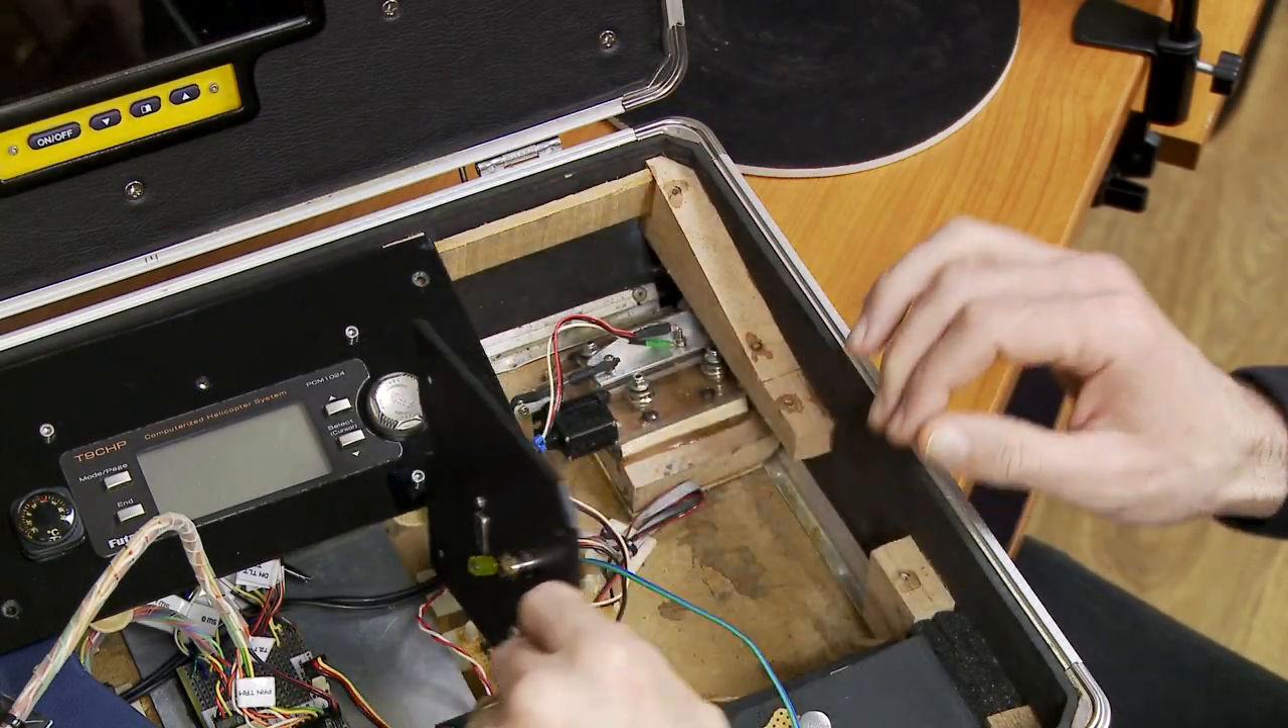I've removed this panel so we can have a look underneath here.